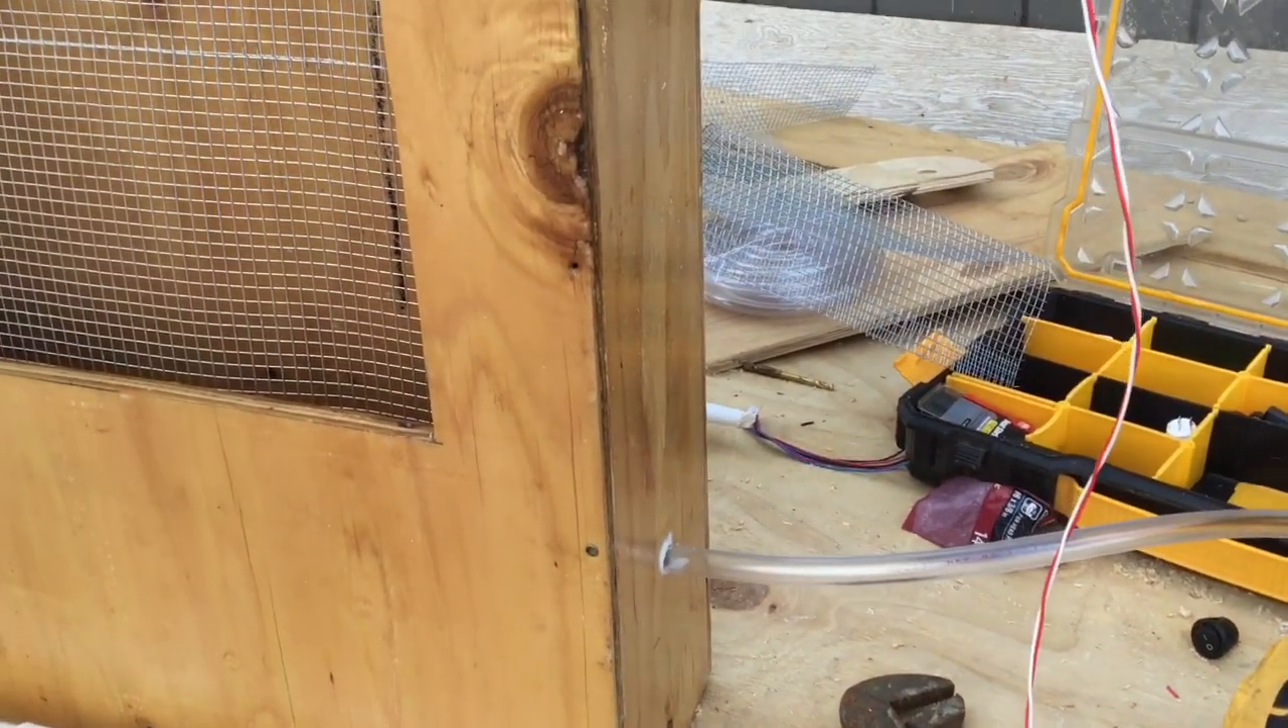So the next piece I've installed a half inch line that will be the drain returning water from my cooler back to the main water reservoir outside.